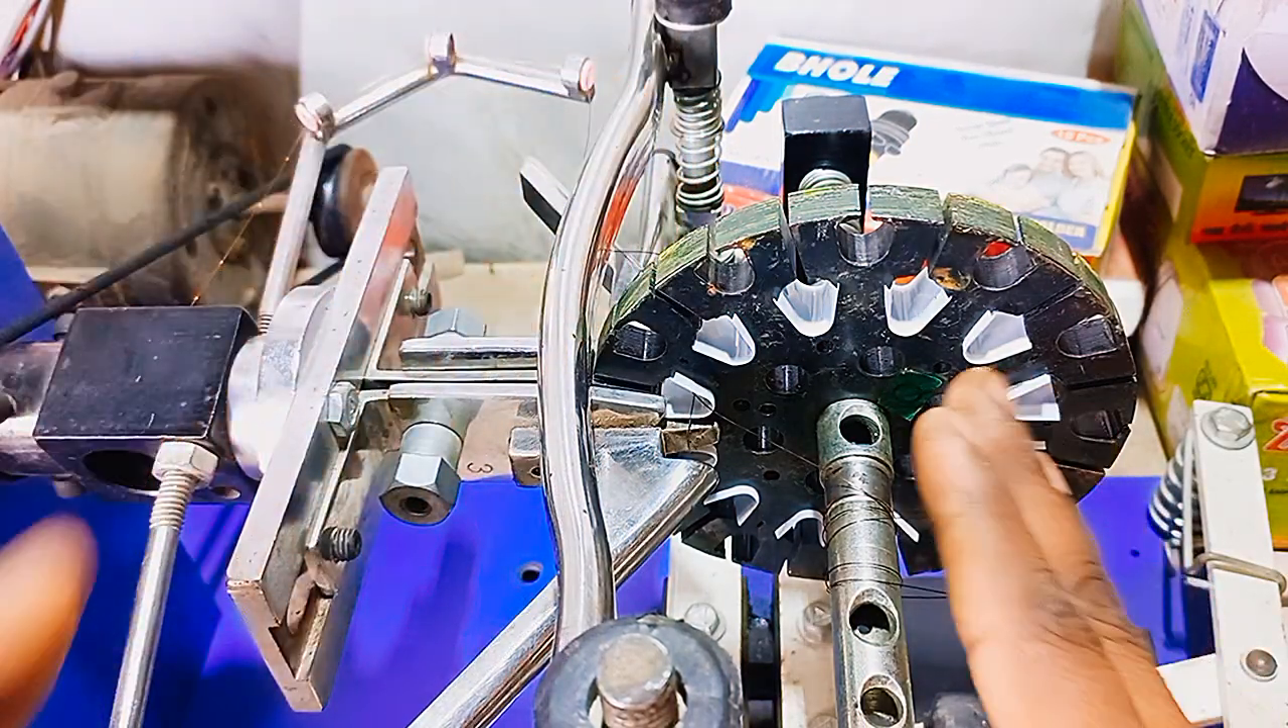इस्टेटर को हमने मसीन पर लगा दिया है।